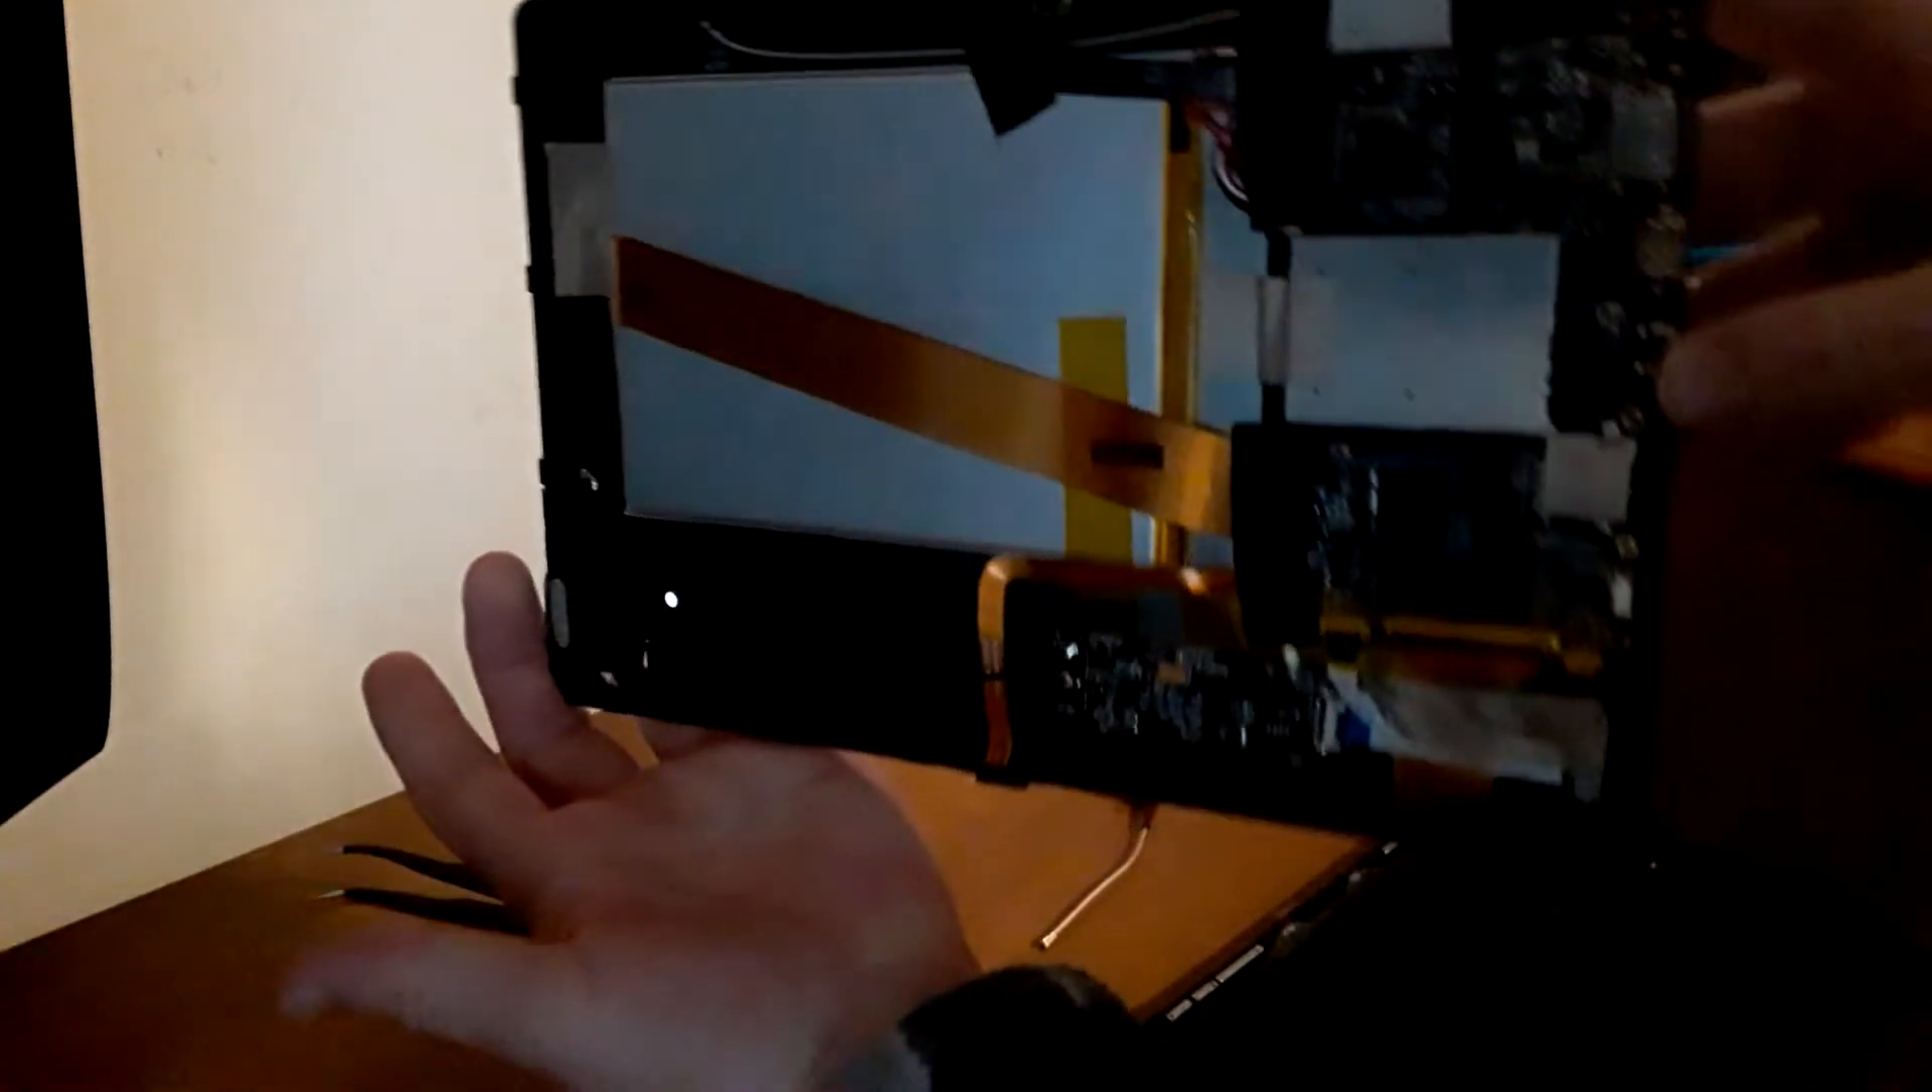And as you can see now I got the cover off you can take a look at the inside.